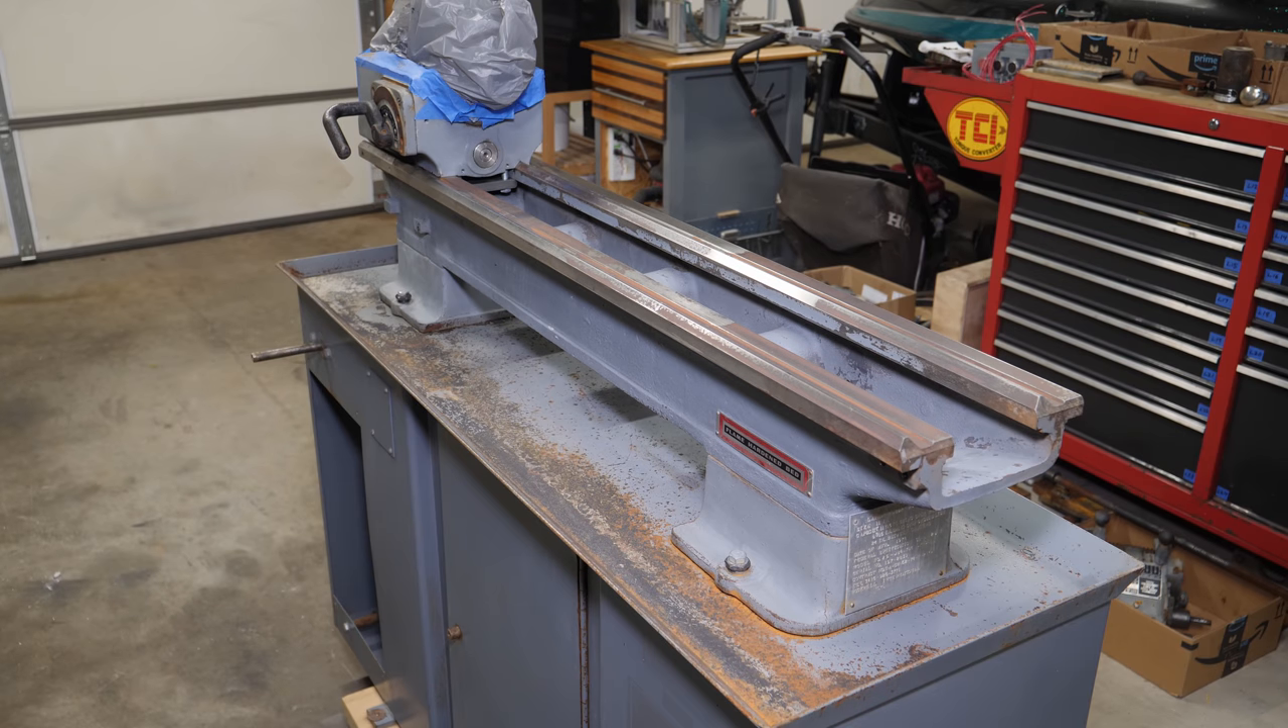I've already stripped everything off of the bed so we can focus more on putting it back together.